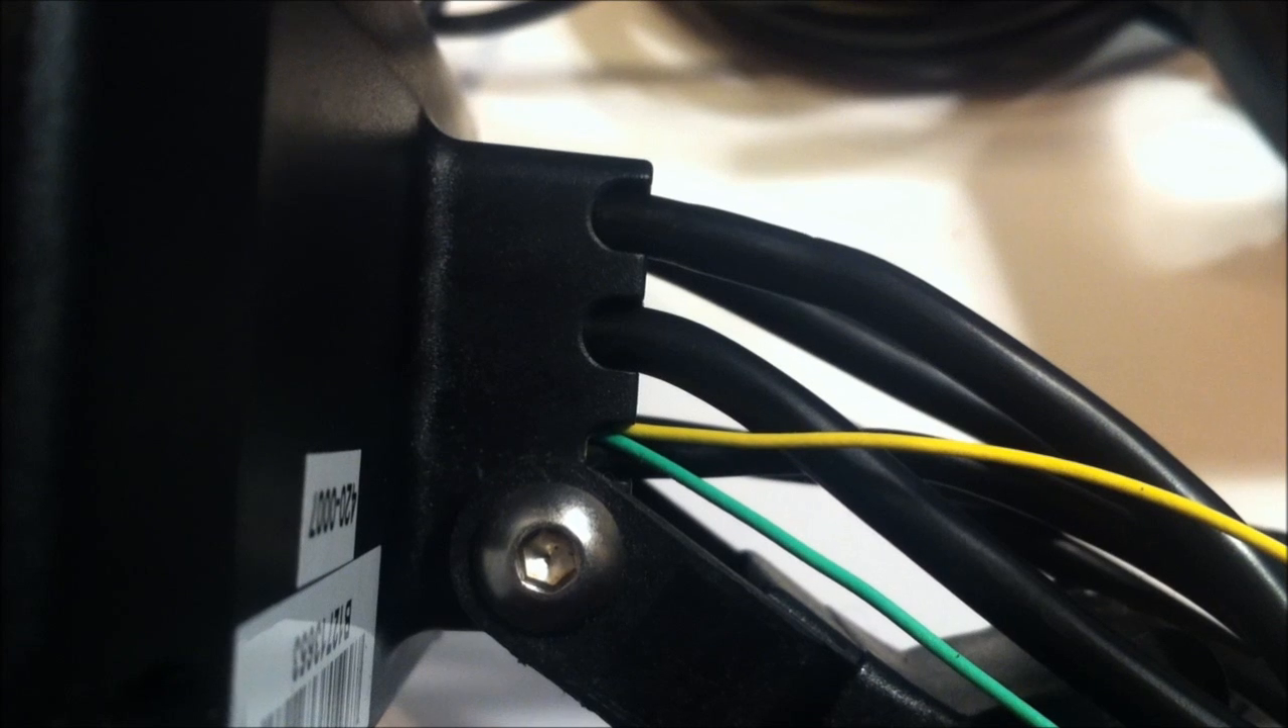And now I have the two wires coming out the back of the cycle analyst.